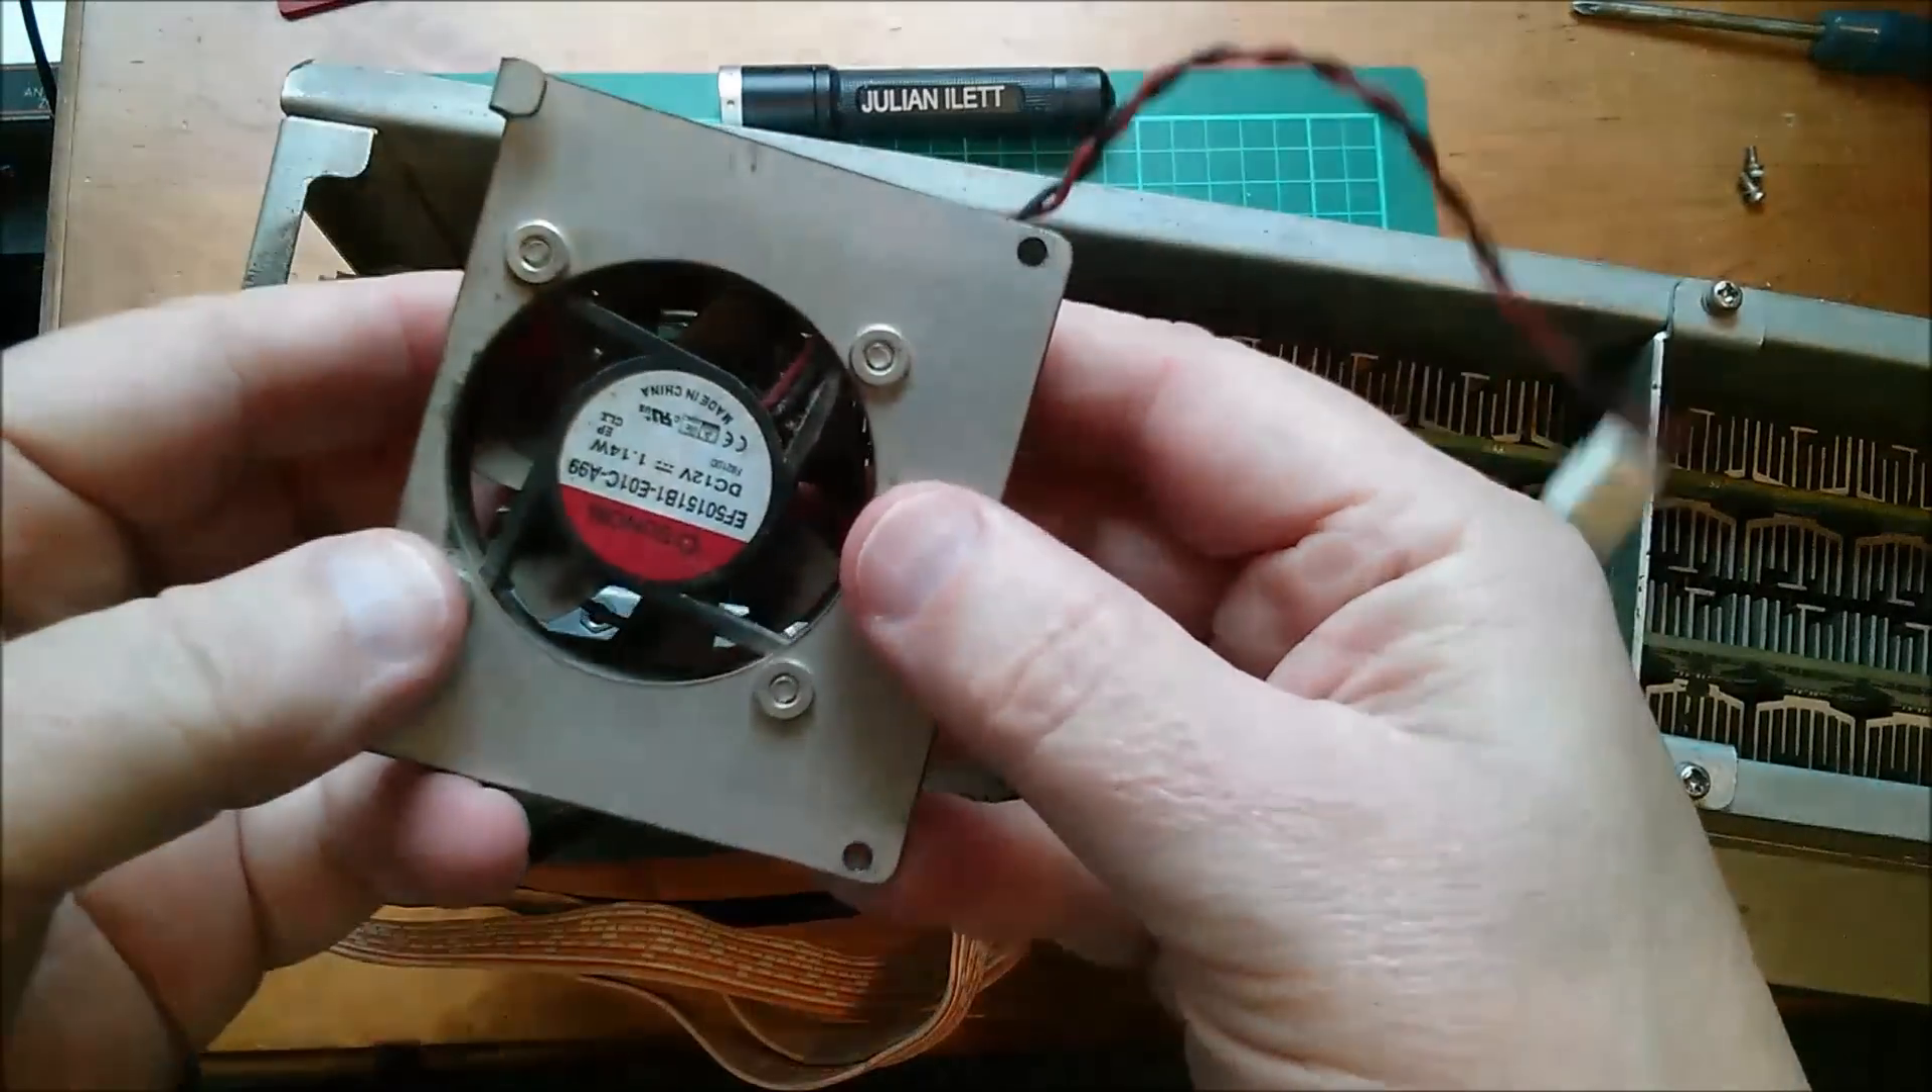So I've just removed this fan. It's a little 12 volt two wire fan.